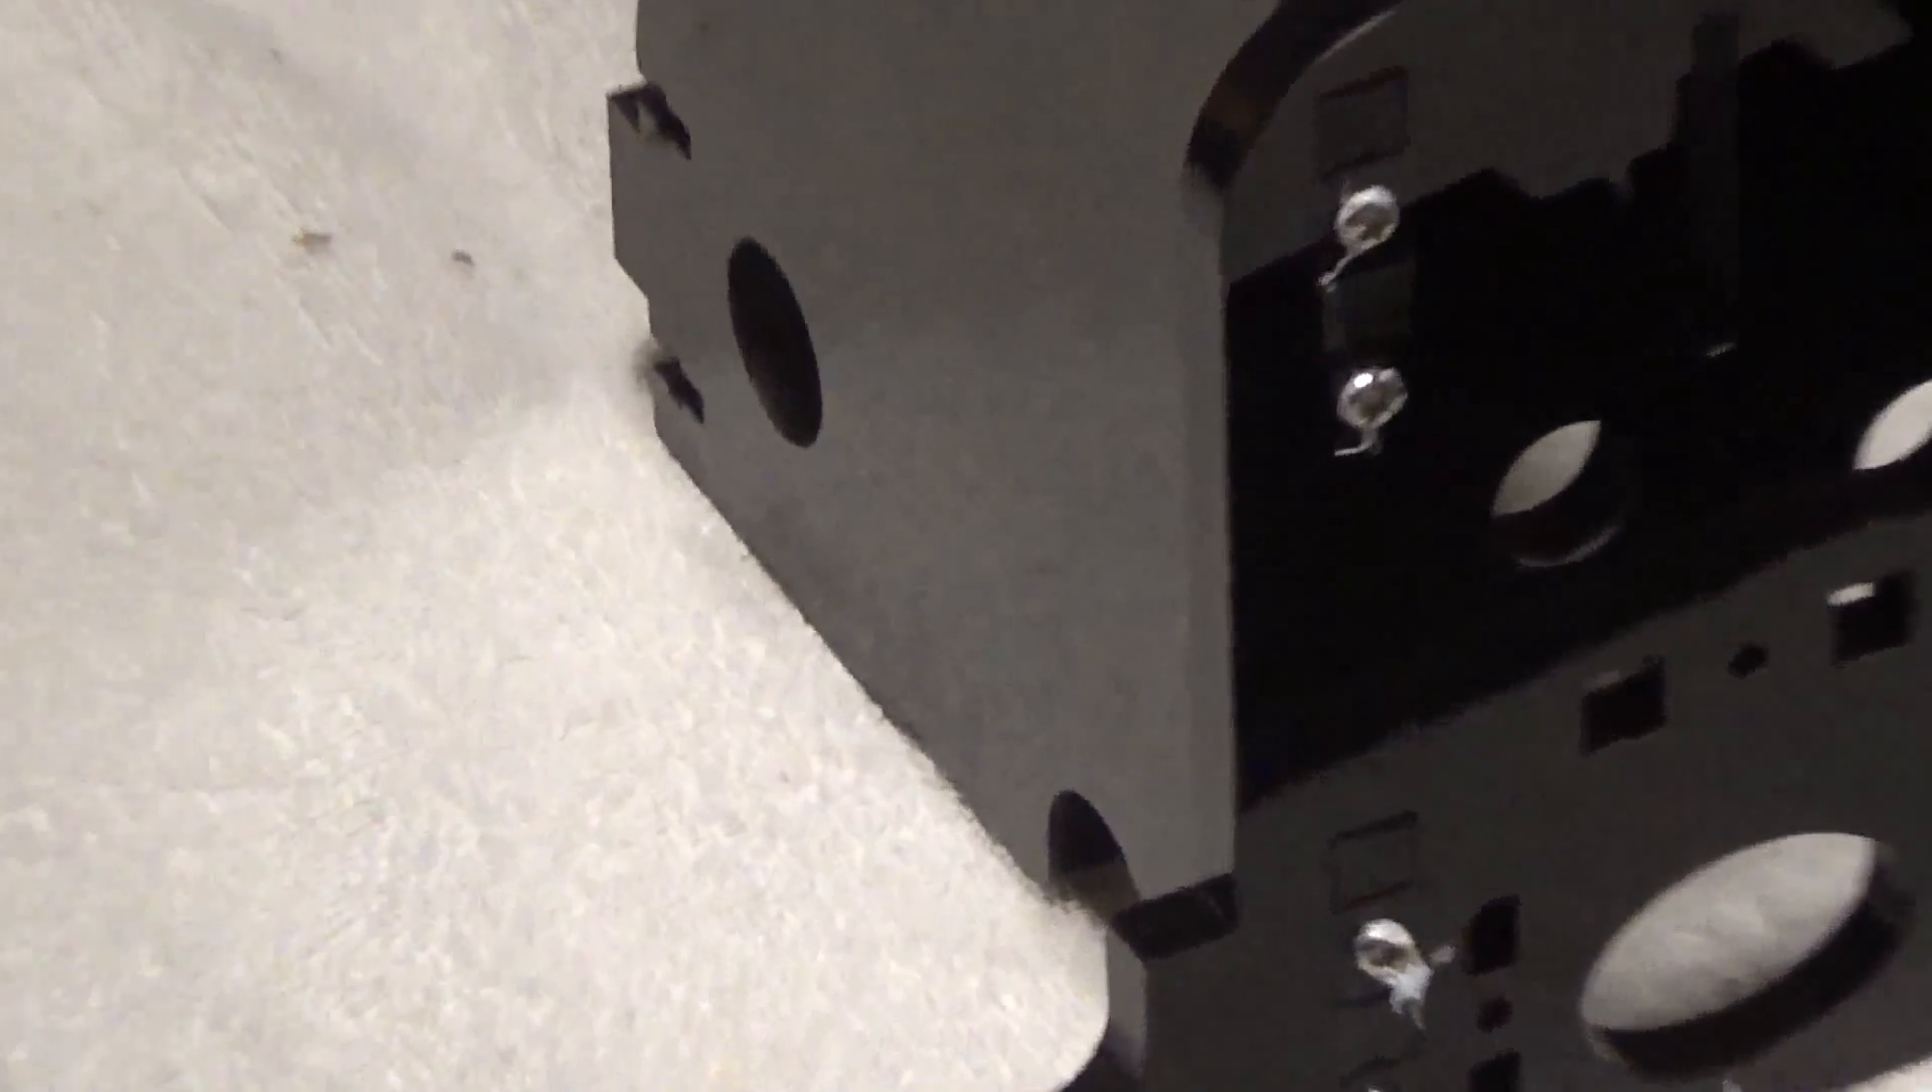At this point you got the screws assembled on the front there.